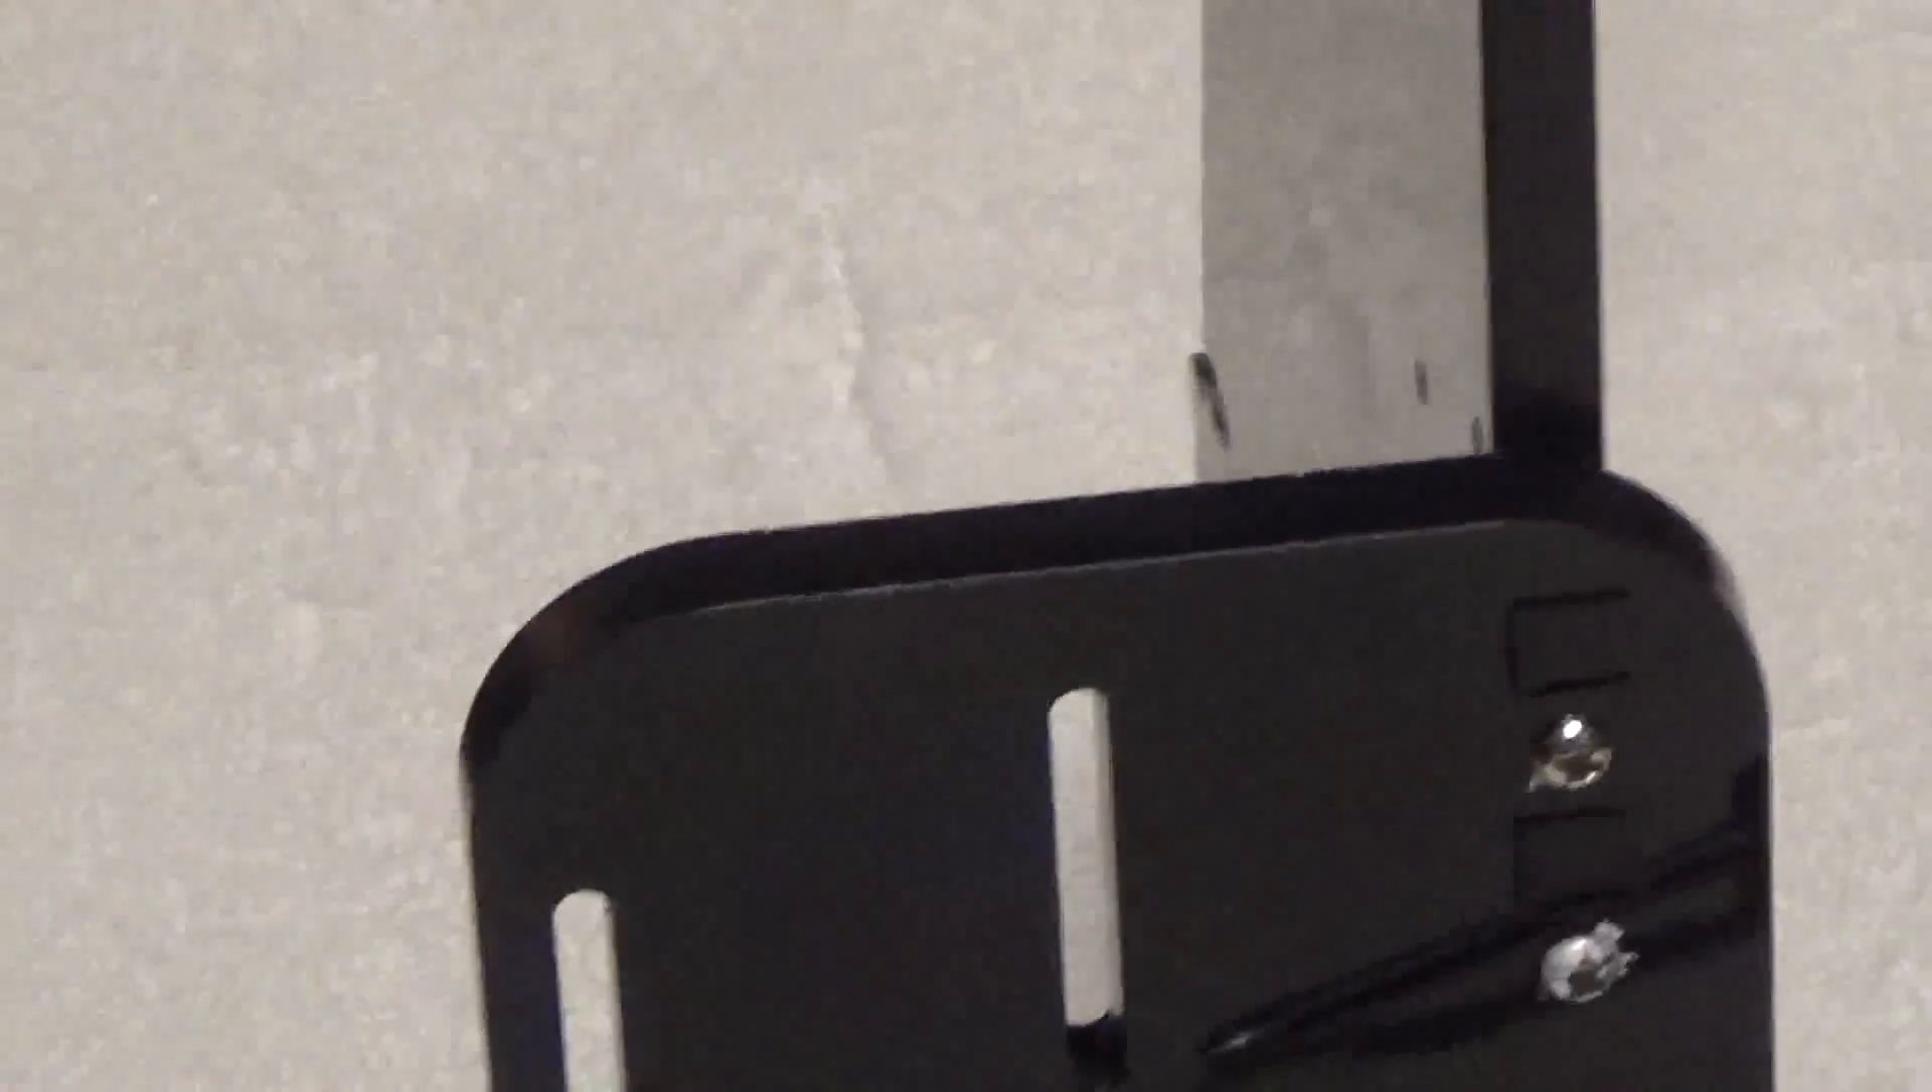At this point you got the screws assembled on the front there.